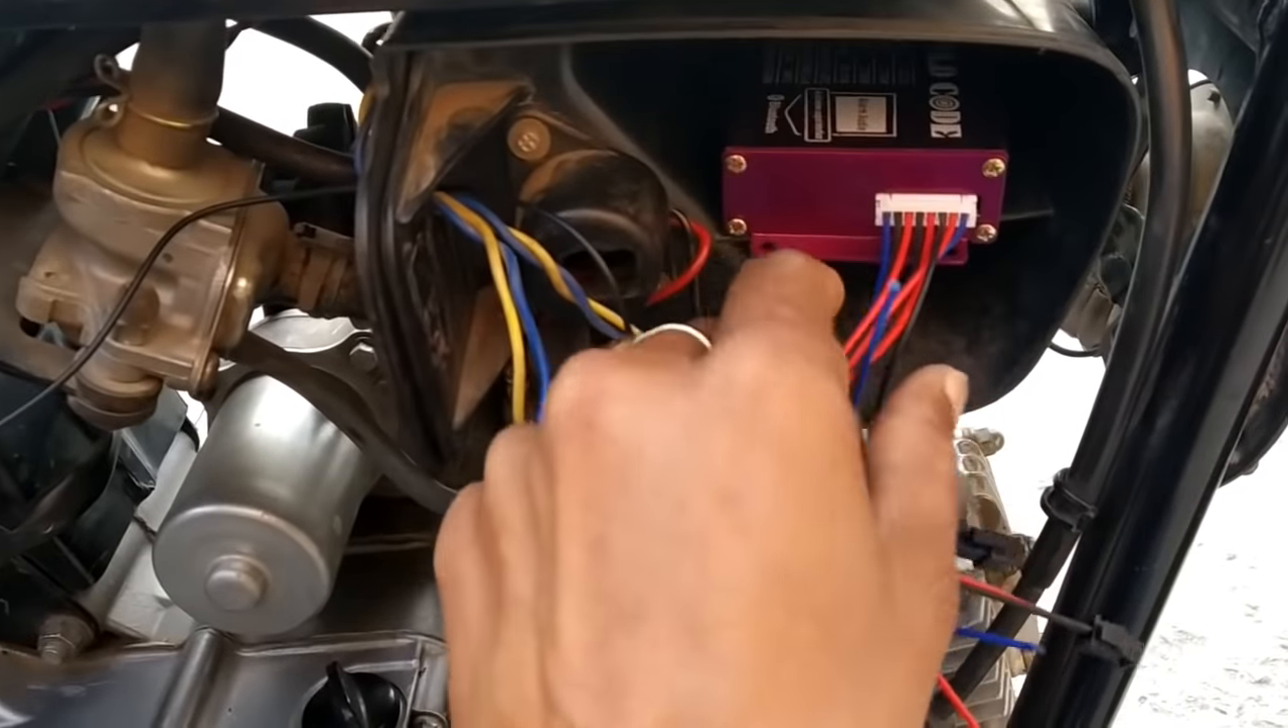अब देख सकते हैं ये device में हमने socket लगा दिया।